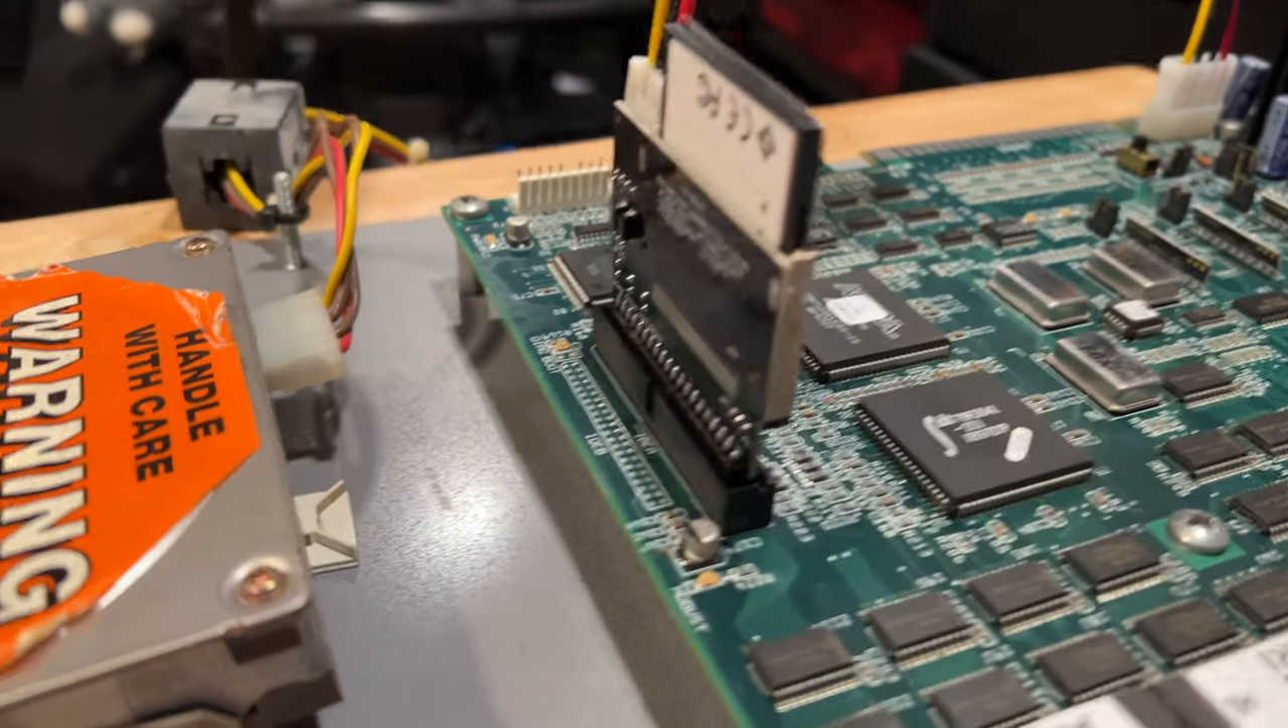I have the new flash kit installed here. I don't like that it sticks straight up.